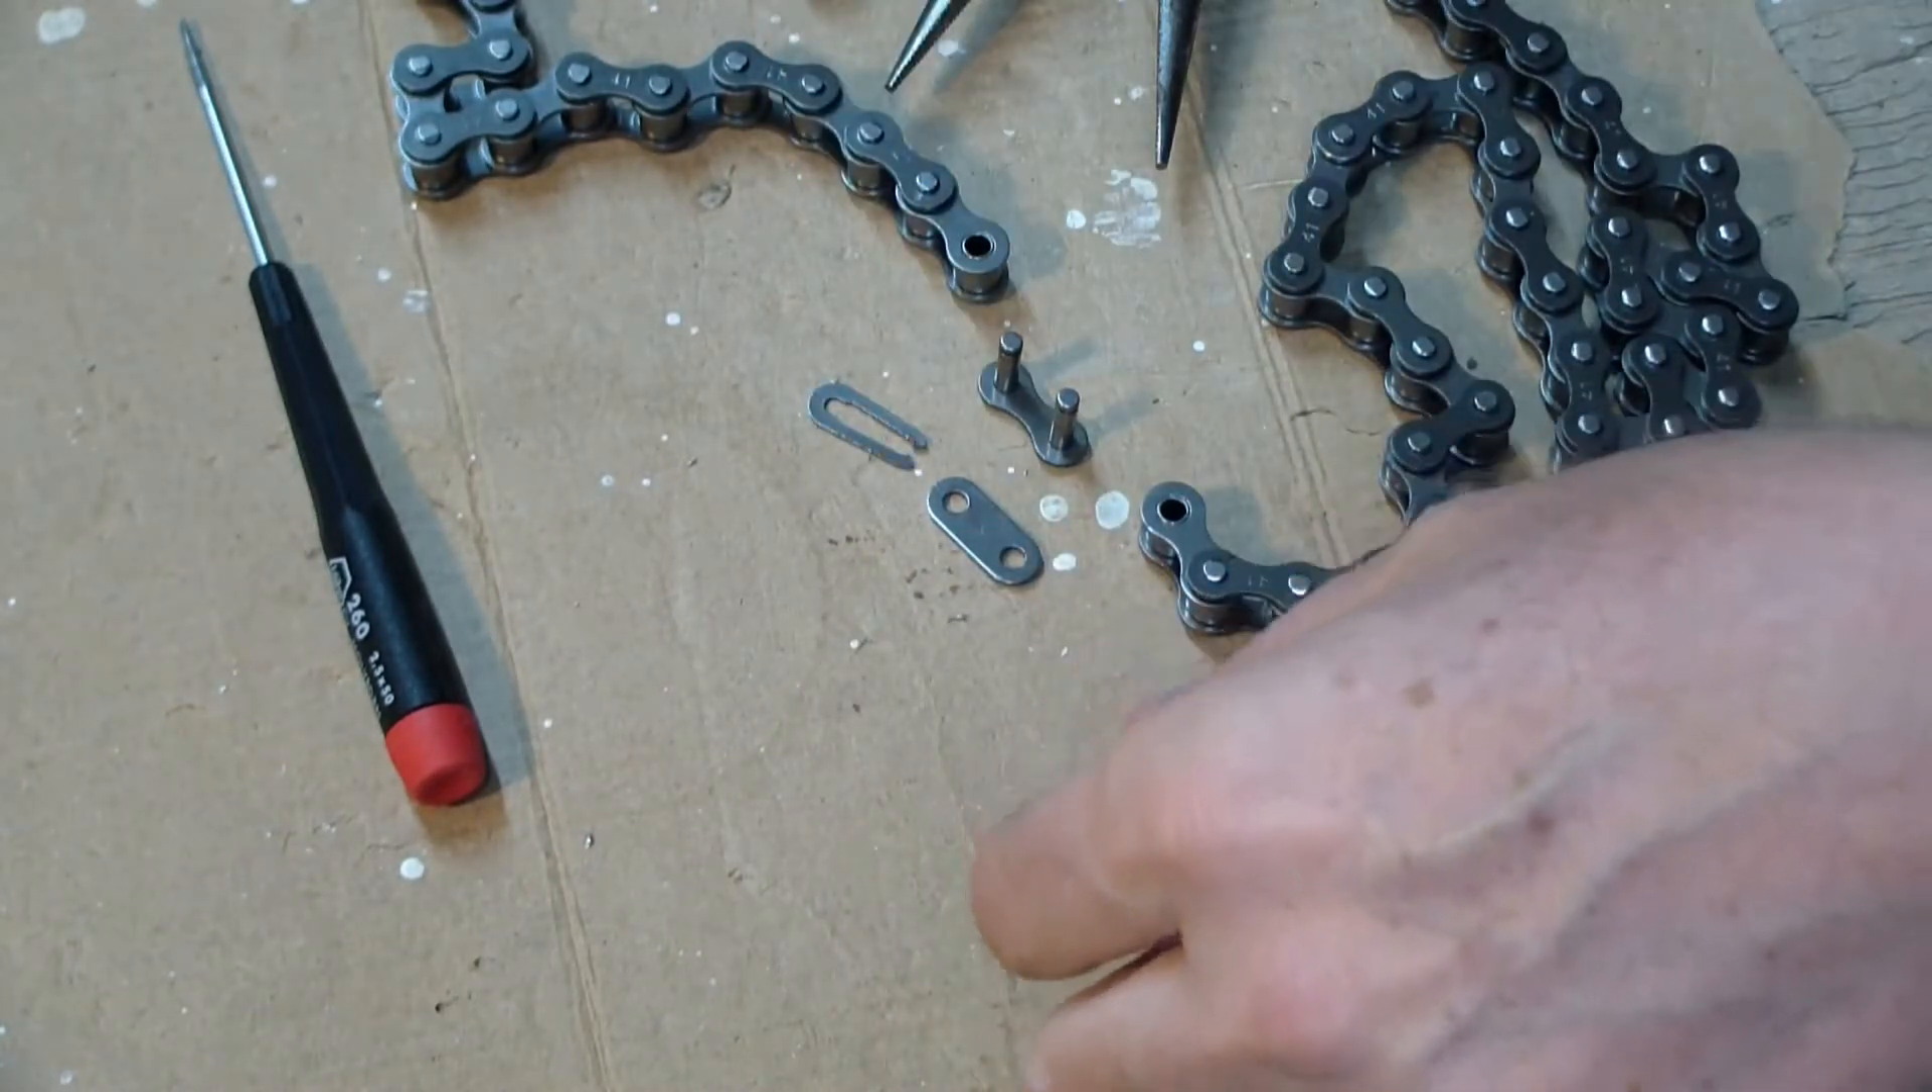So here's here's the master link out and you can see it's got a link assembly, a top plate, and then the the retainer.